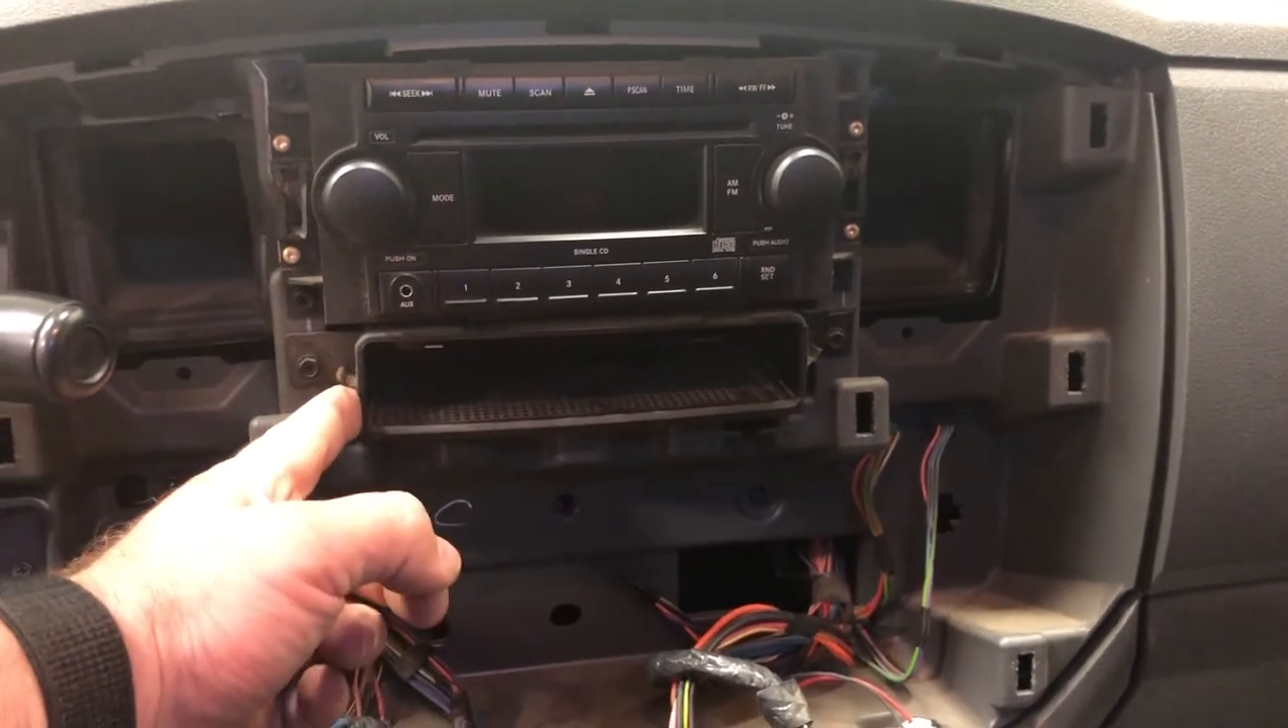So now that we have the radio bezel removed you can actually see that this is actually quite an easy job there's not any serious modifications required.